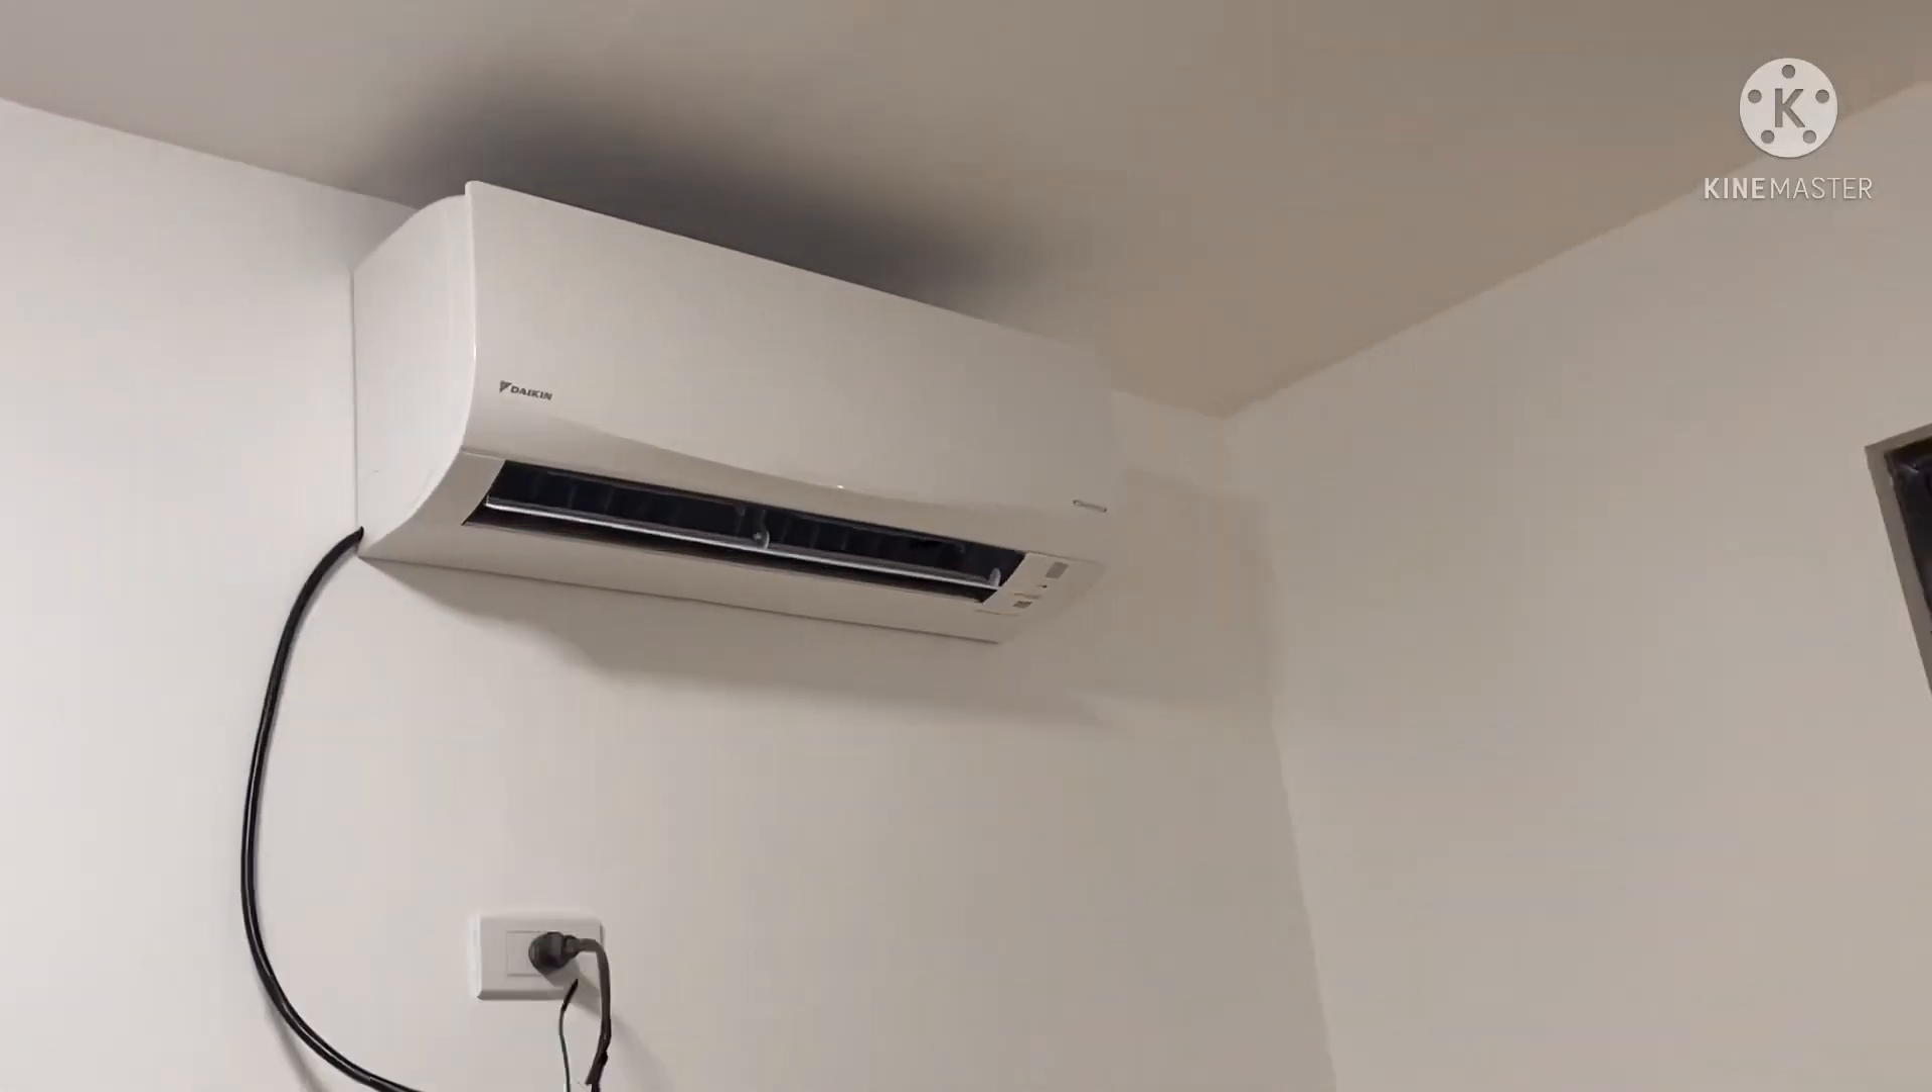Ginawa na yung aircon namin Ikinabit na siya.